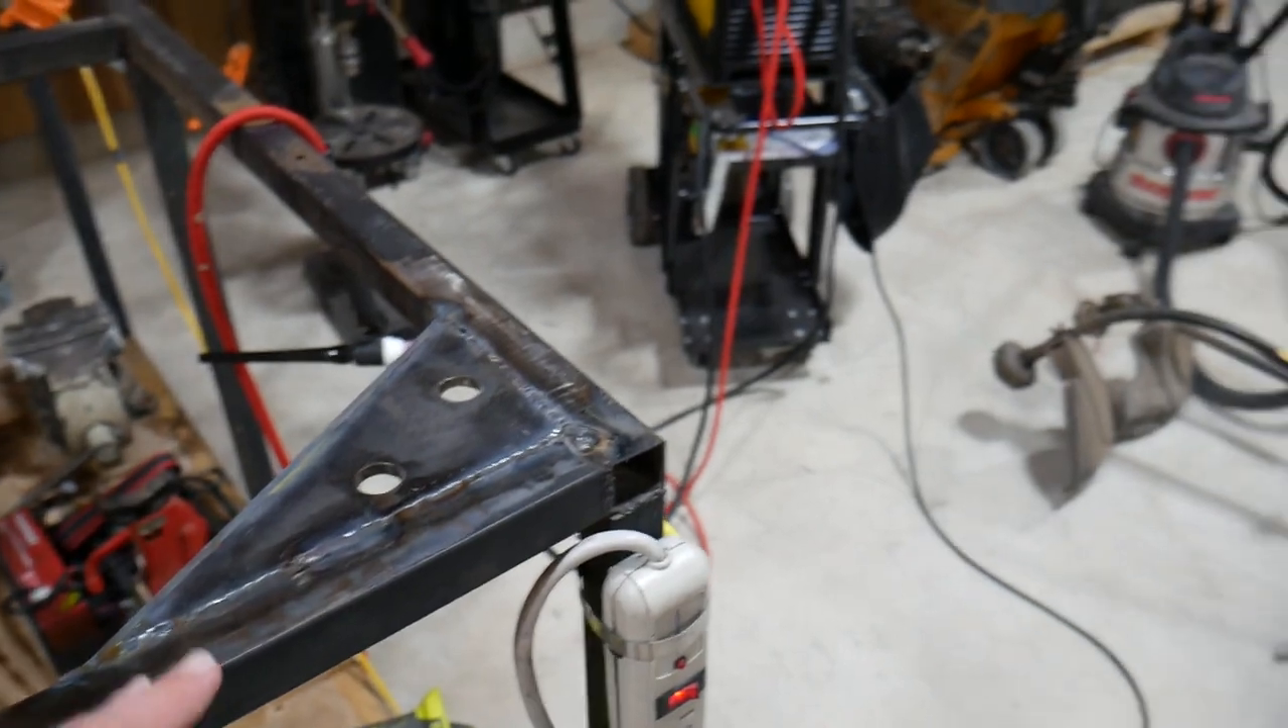And I just finished welding up the corner mount here that is going to be for the tube bender itself.